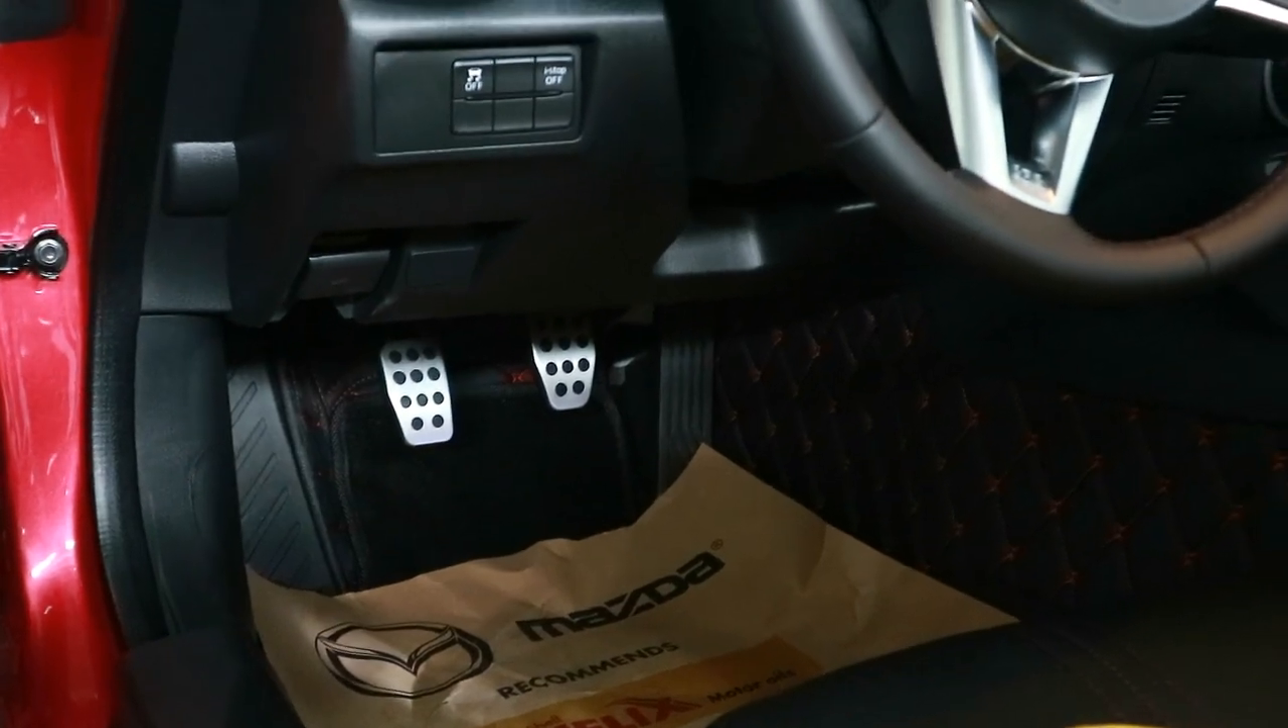Look at that we now have a clutch and a brake uh pedal there guys.